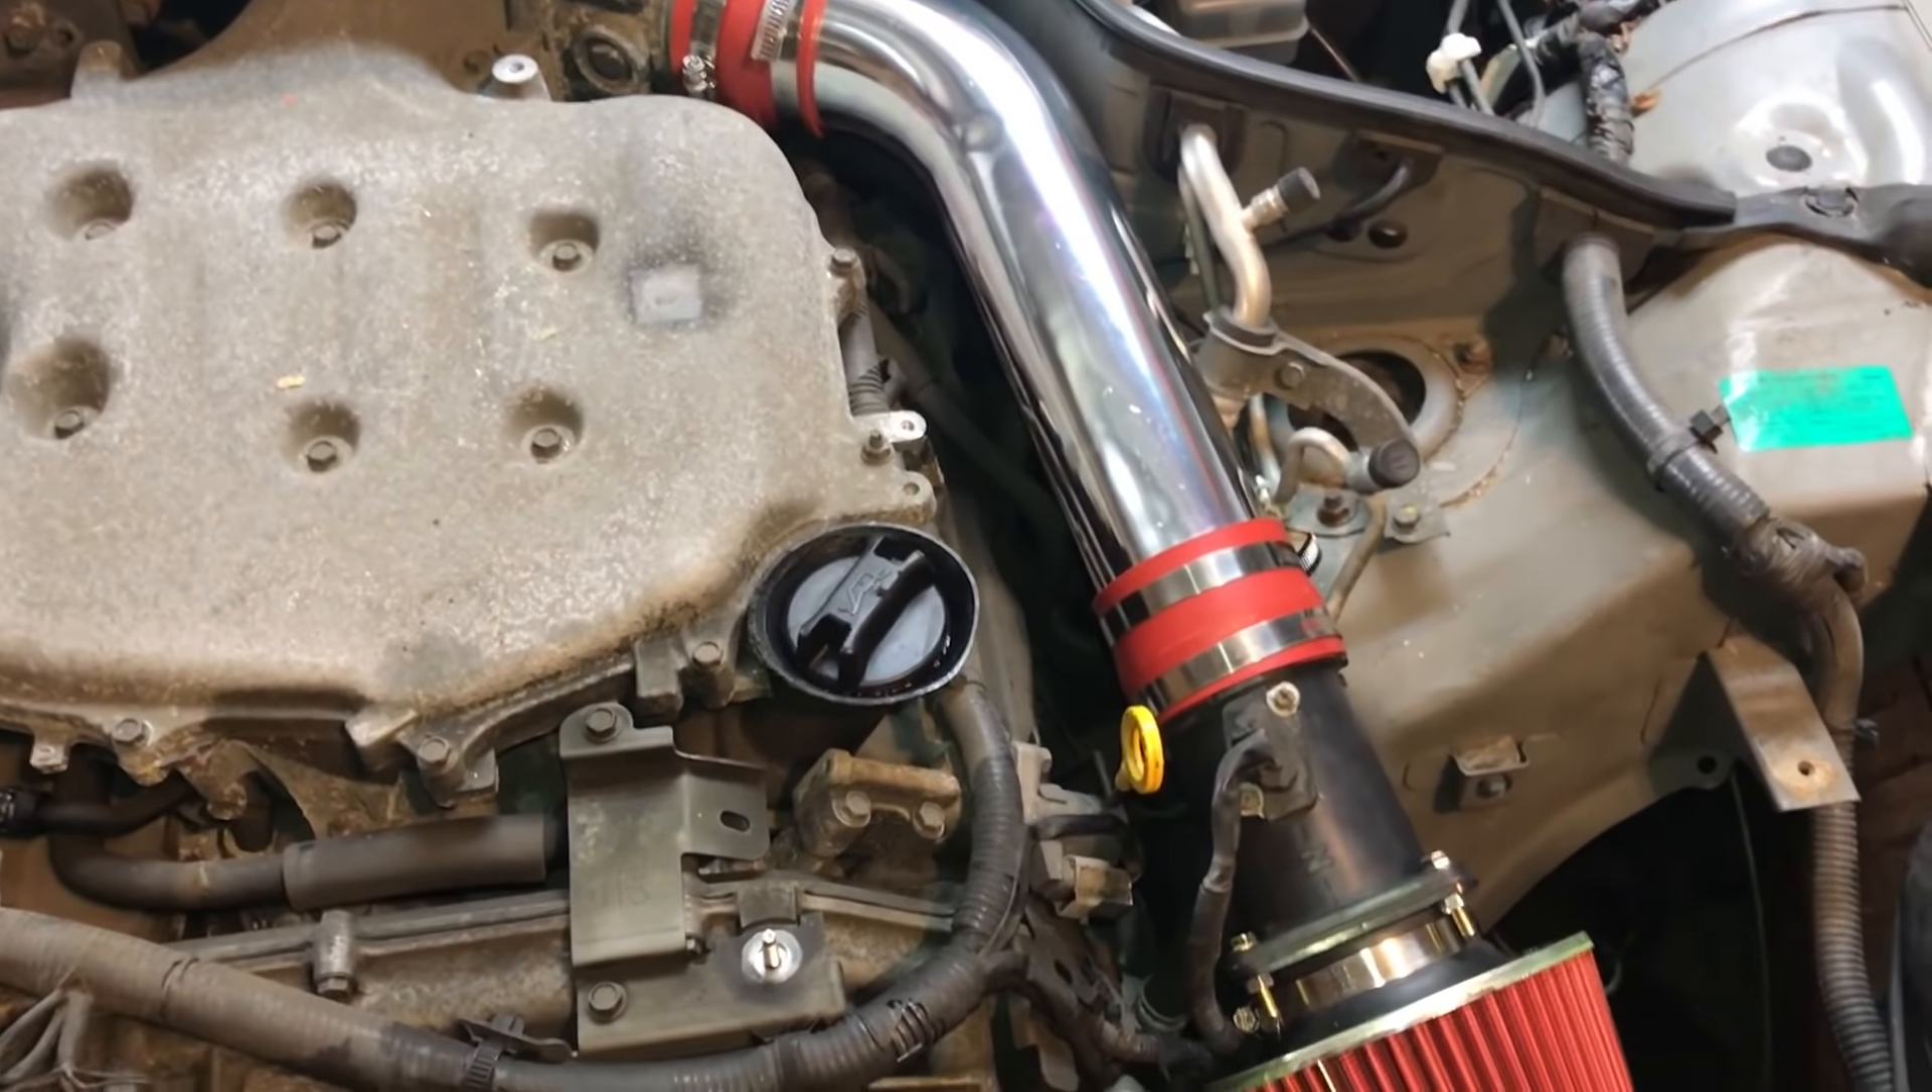Alright, got the intake installed, it was pretty easy, took about a half hour.